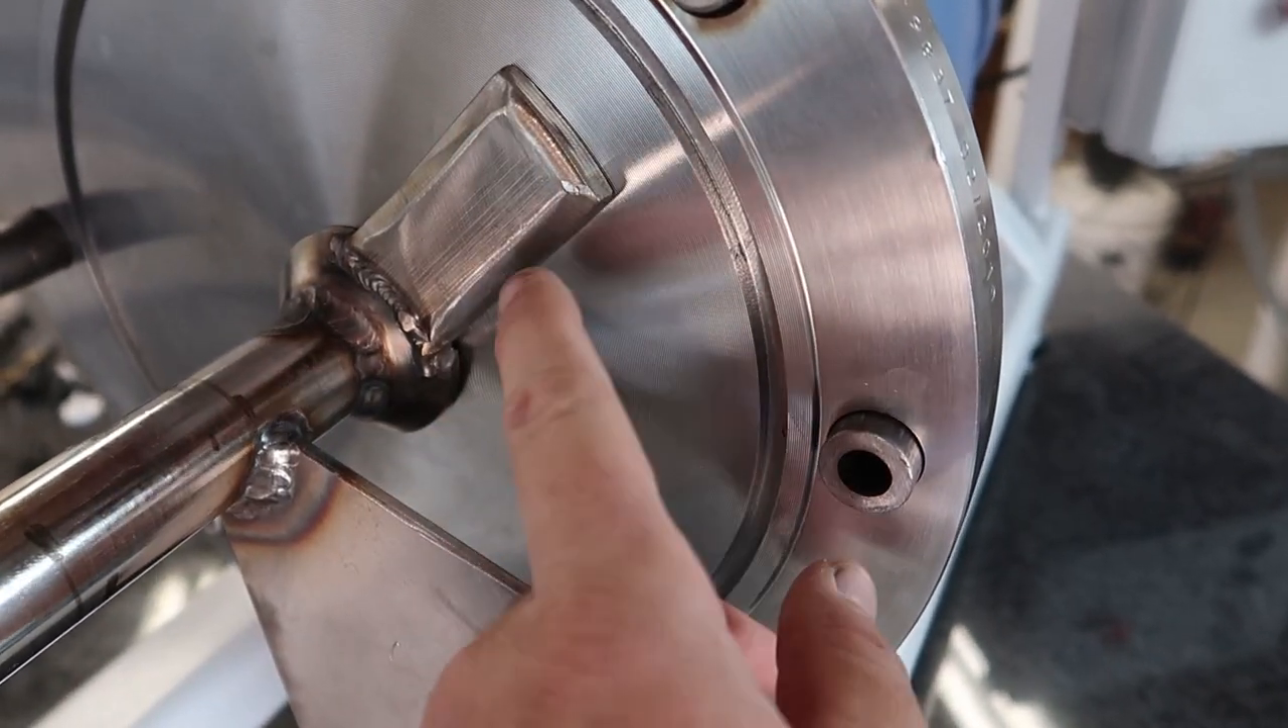They all look good and then i have my scraper bar installed you see i ground some bevels on it first and got that in place.